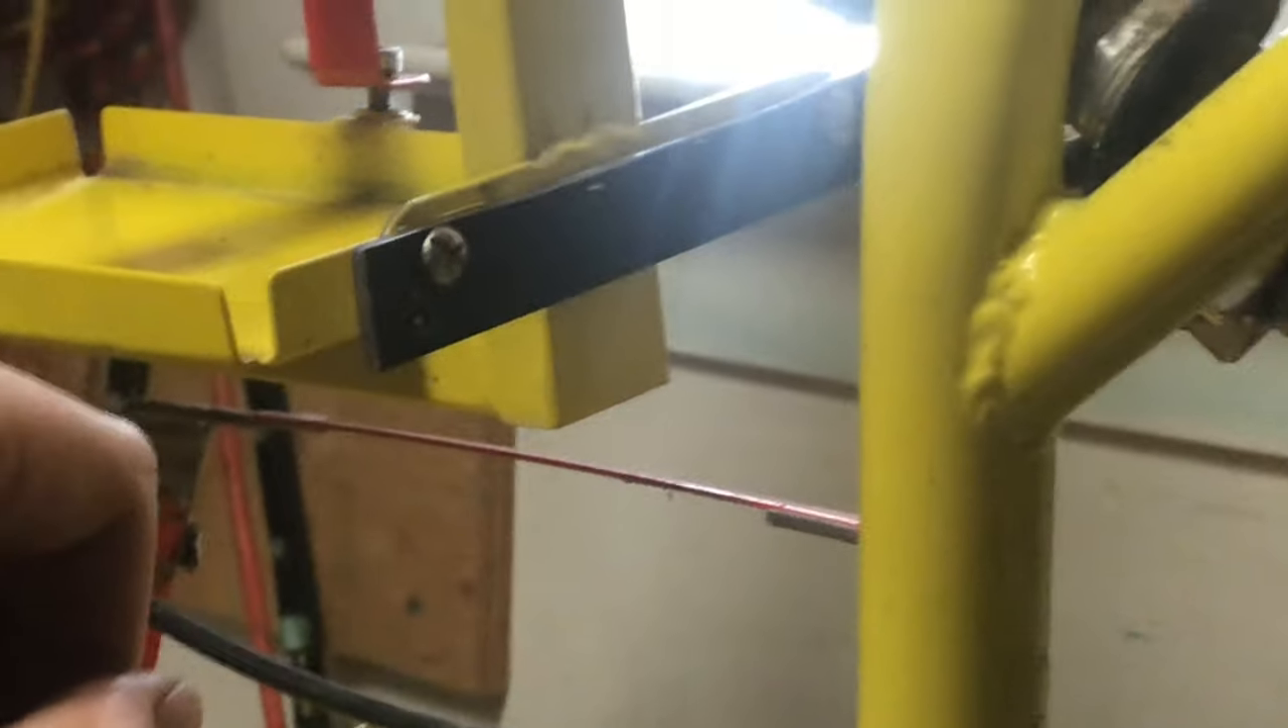One issue I had with this material is it's too thin to properly countersink the holes, so these stick out a little bit proud.